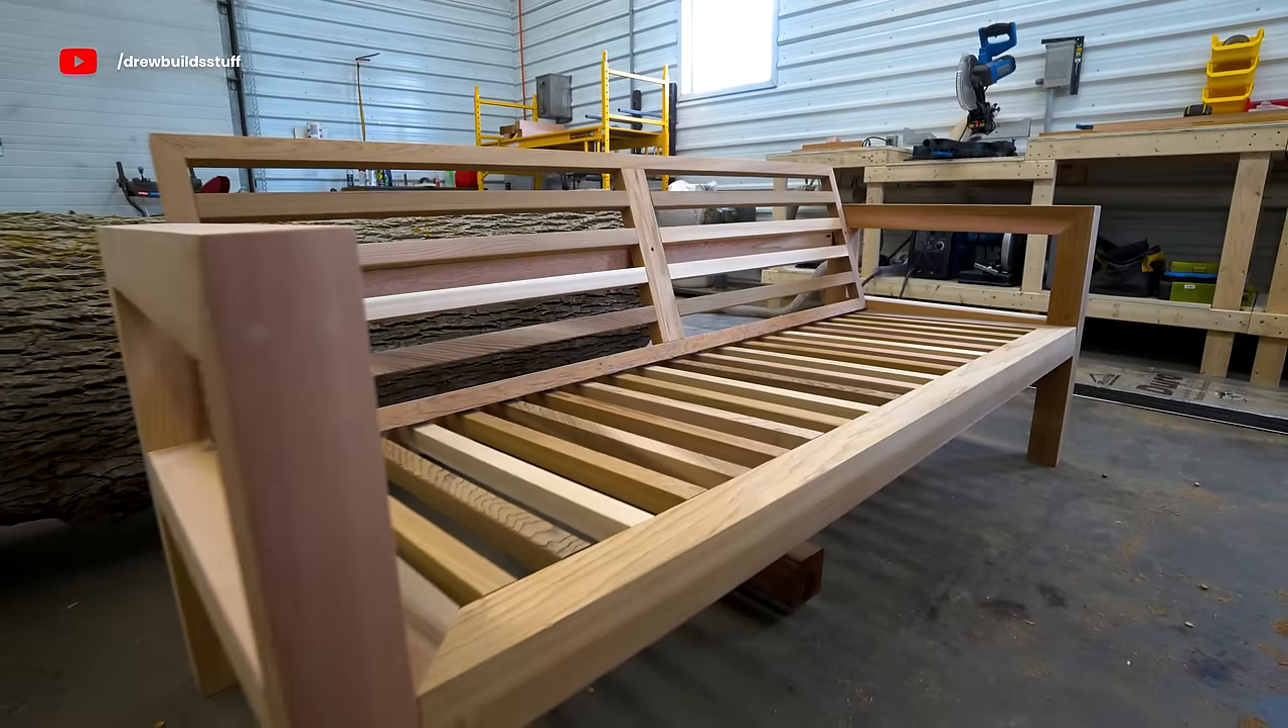After screwing in the backrest that's a structurally completed bench.